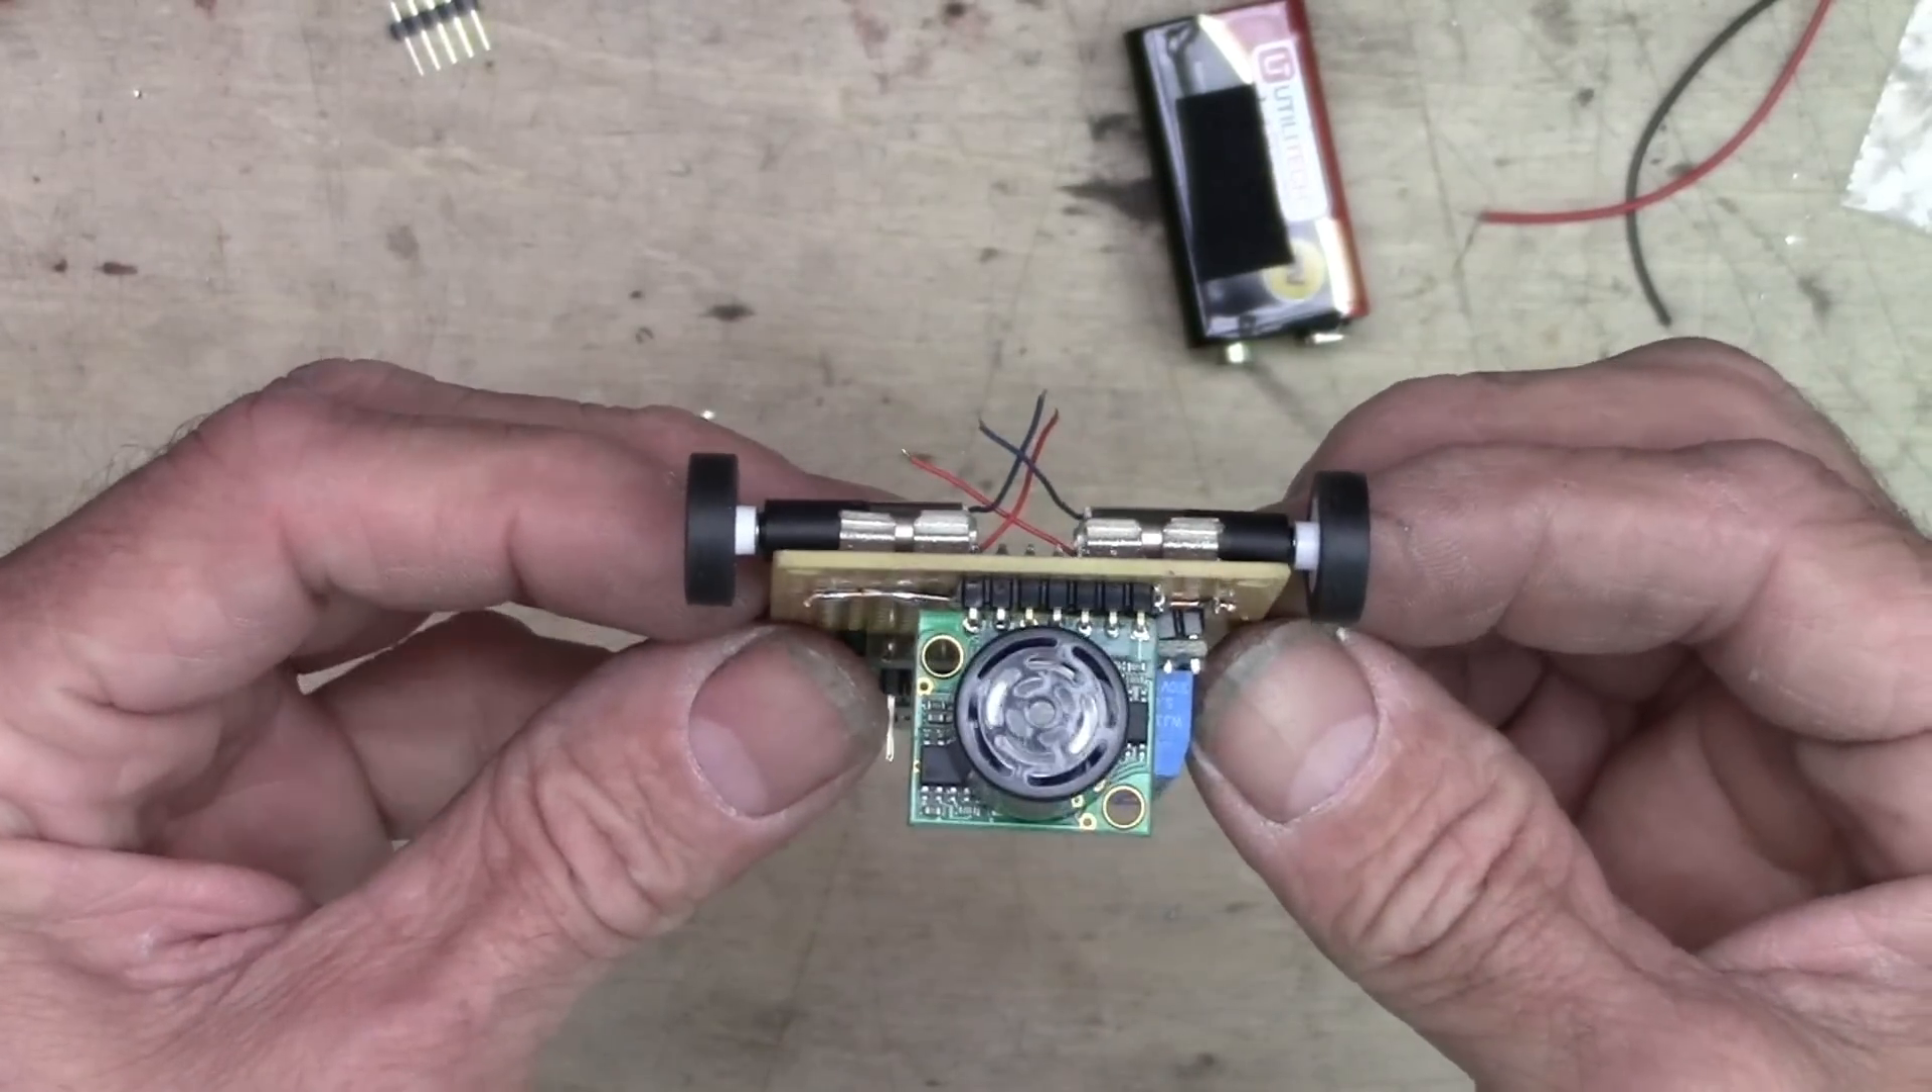Motors mounted up. Cute, huh? They just clip into those fuse holders.